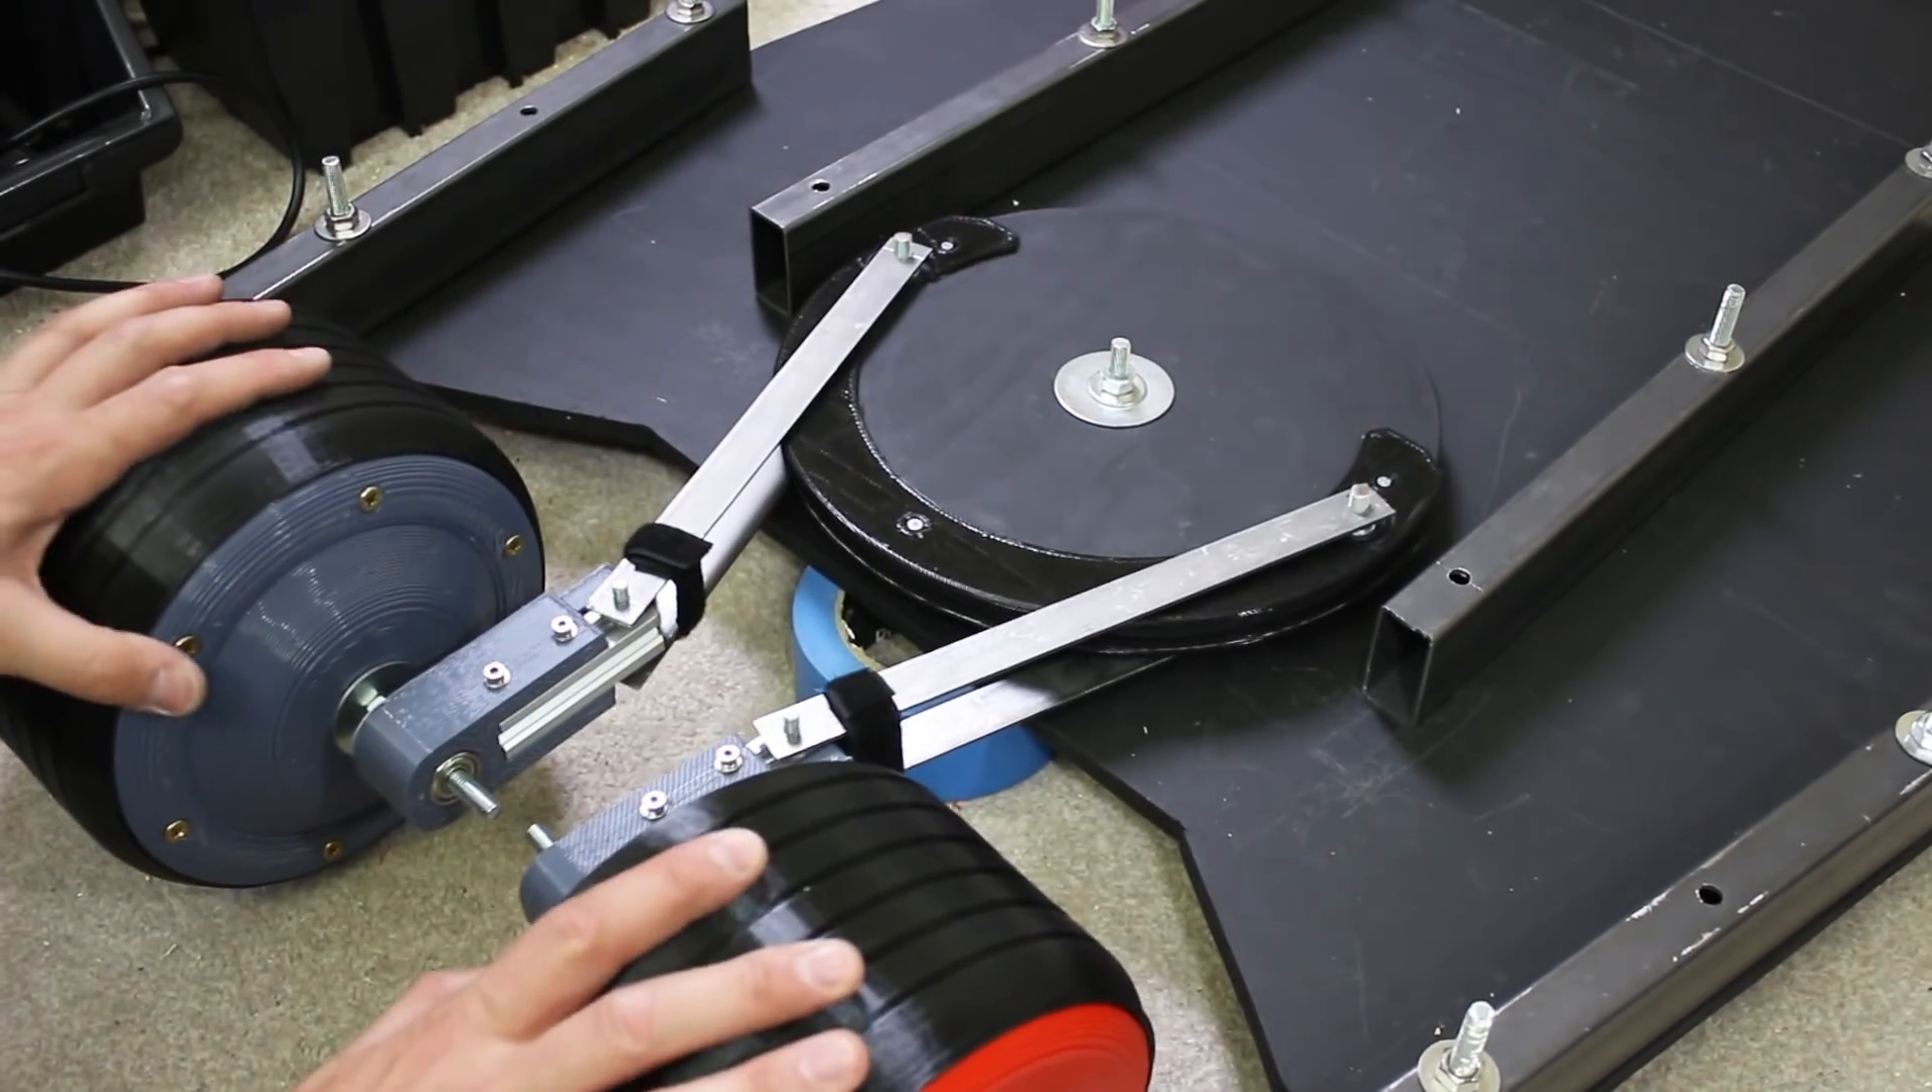I've added parallel links now they're just attached with velcro to each other to stop the bottom one falling off.